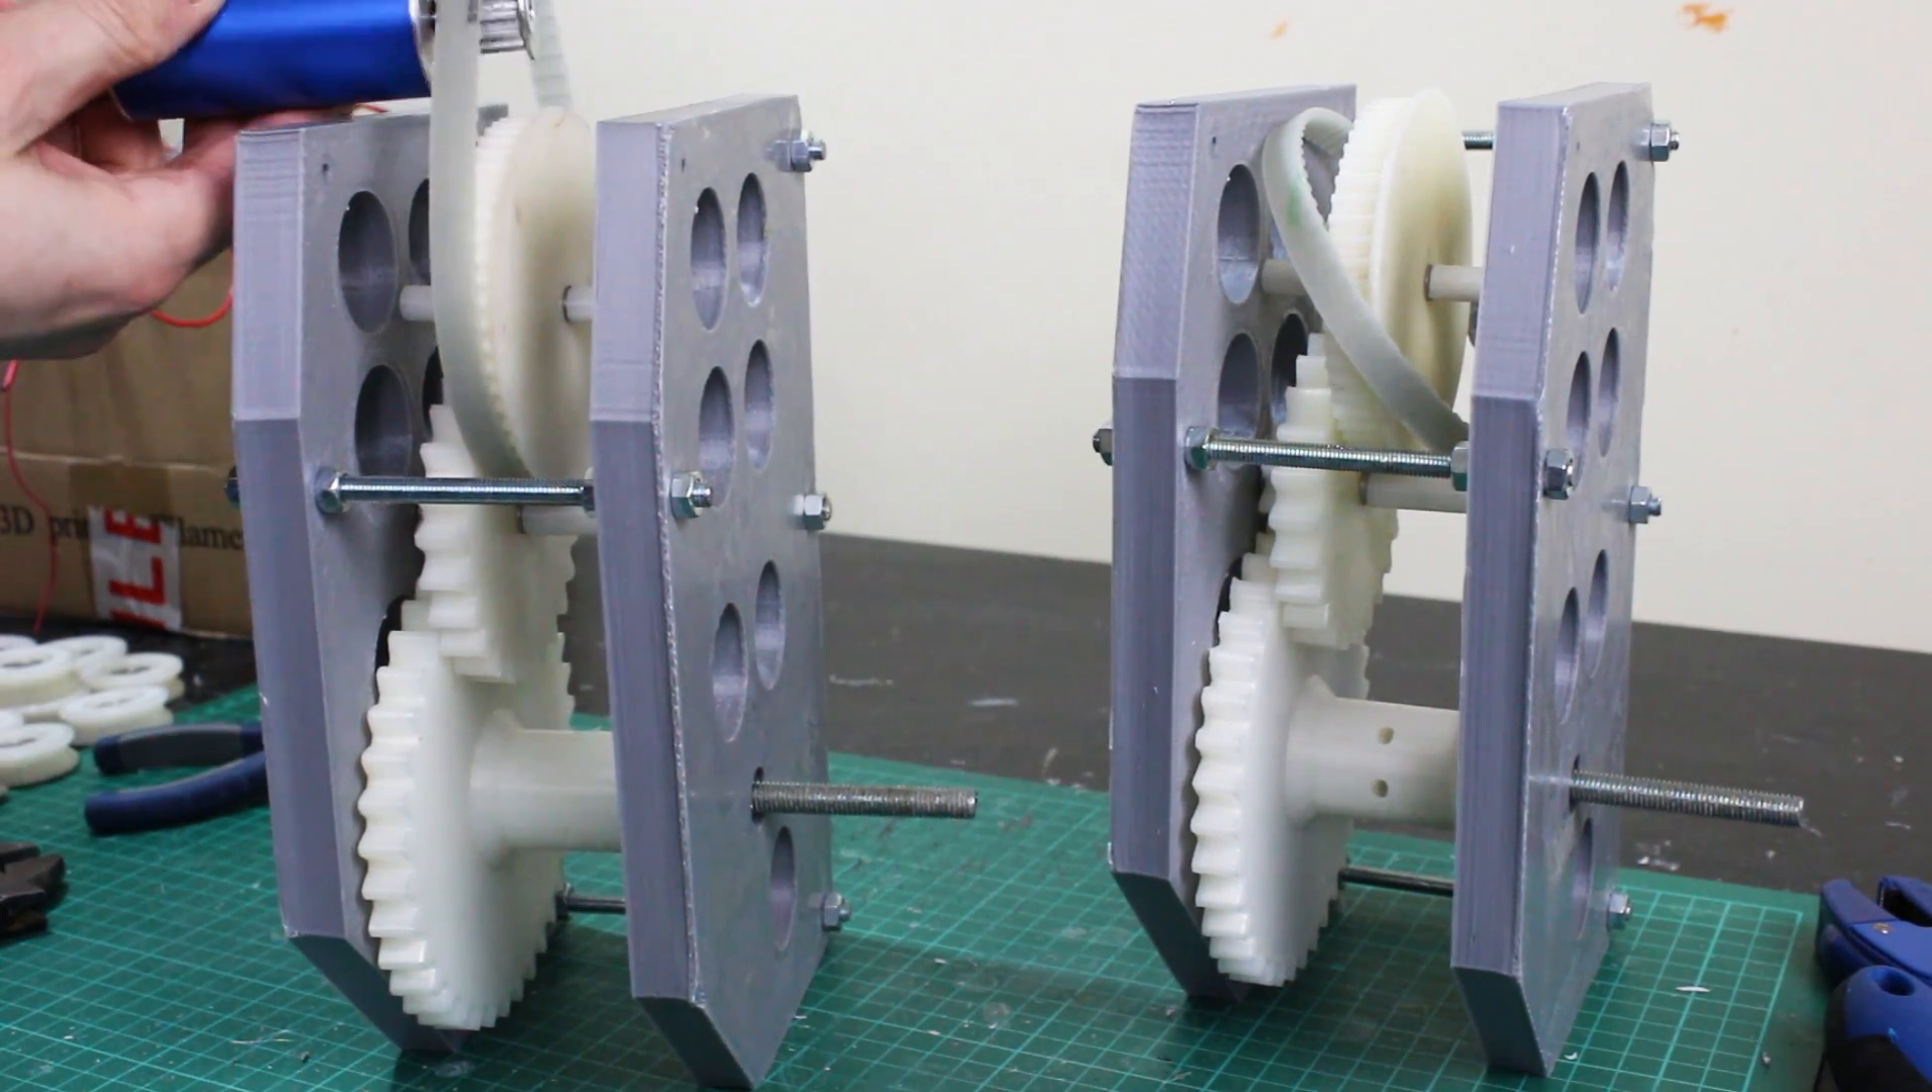Right so both my gearboxes are together and they look pretty good.